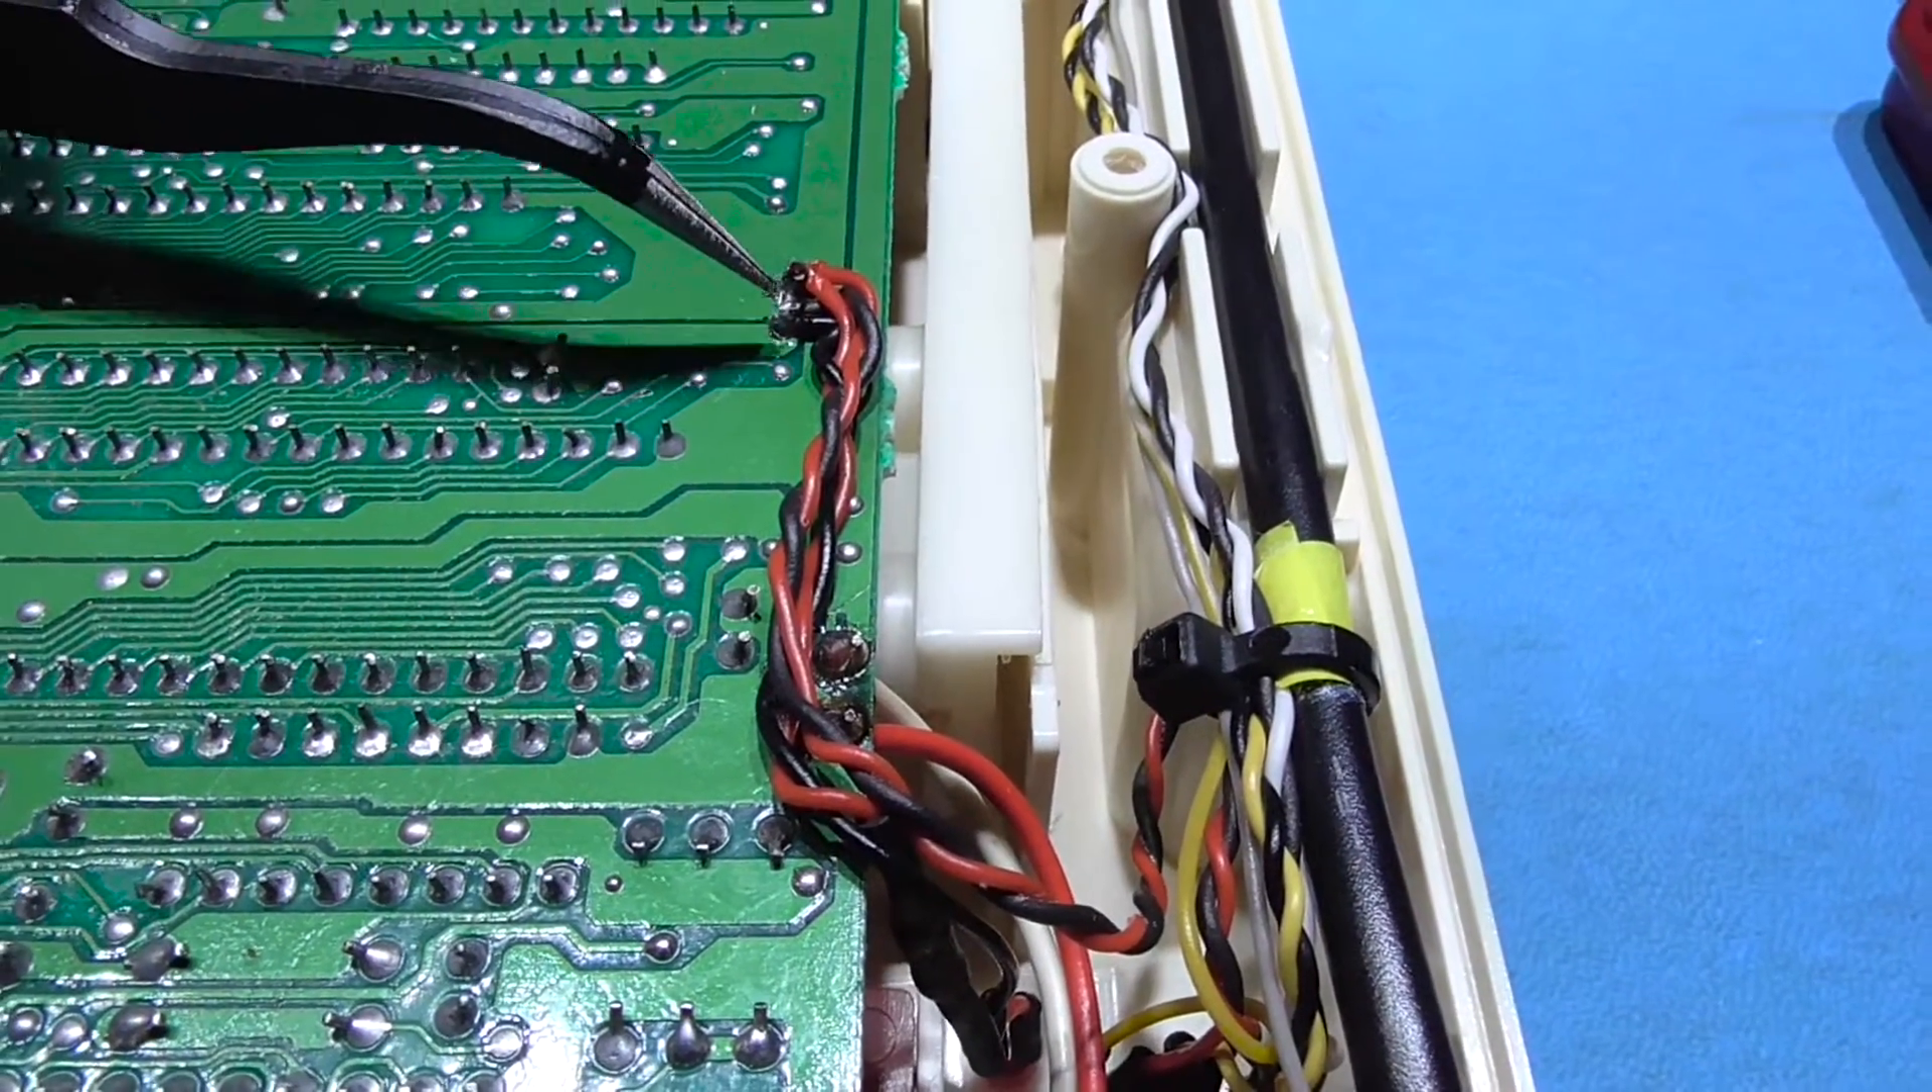If I pan up a bit, you can see where I've tapped in for plus five and ground. That goes to the boost circuit and it also powers the red LED.